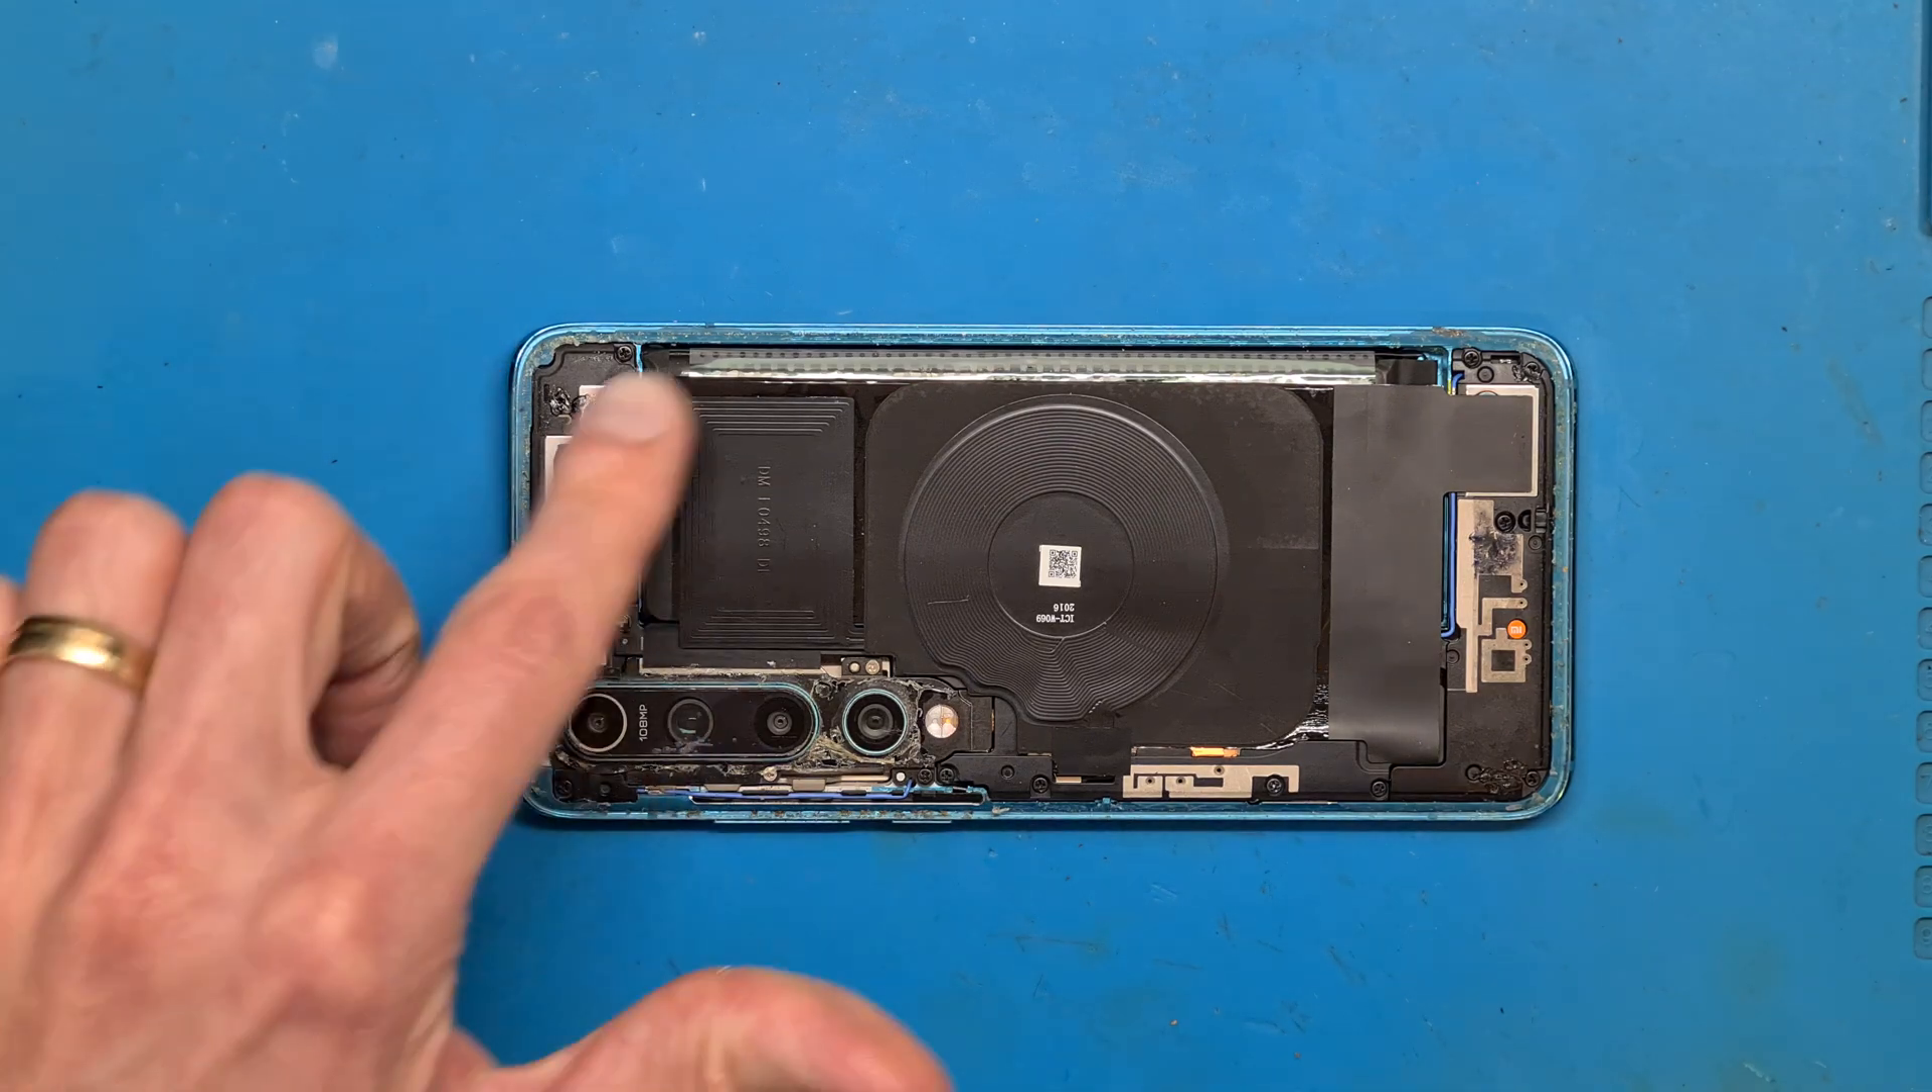Okay so the back cover is off let's see here we have the wireless charging and NFC antenna.